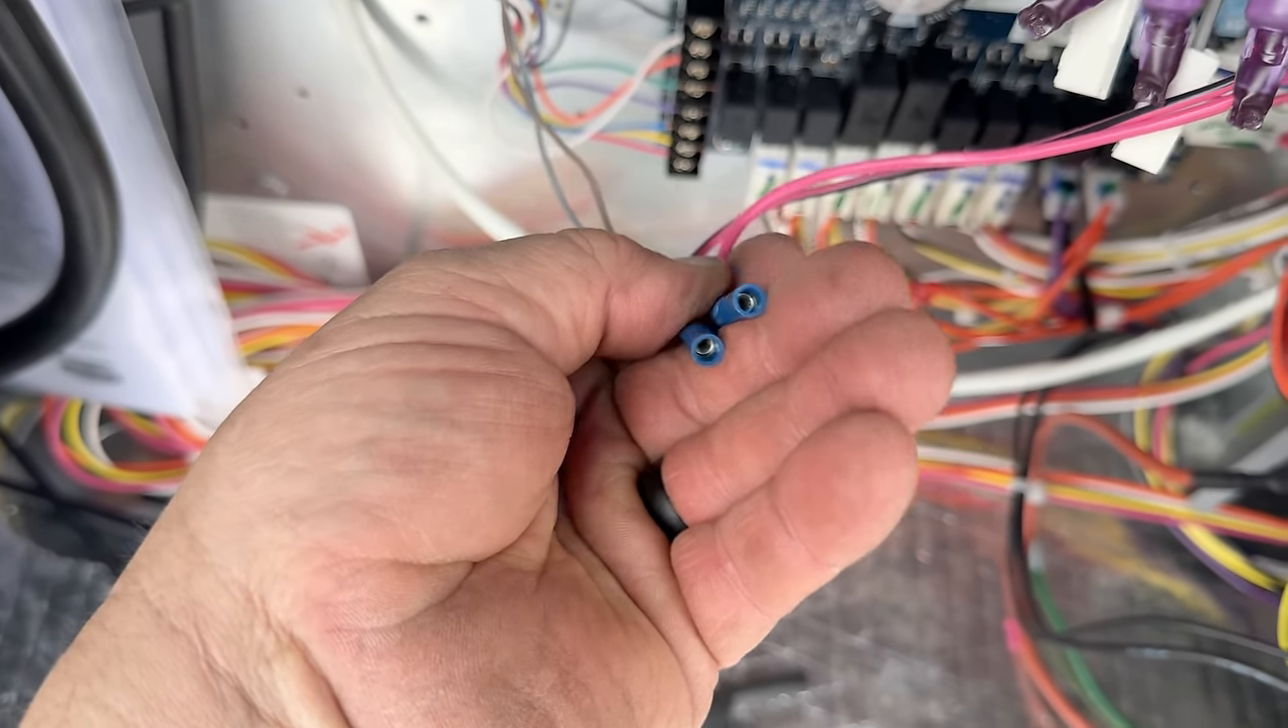Okay, we've got butt connectors on there, which allows me then to check voltage there.